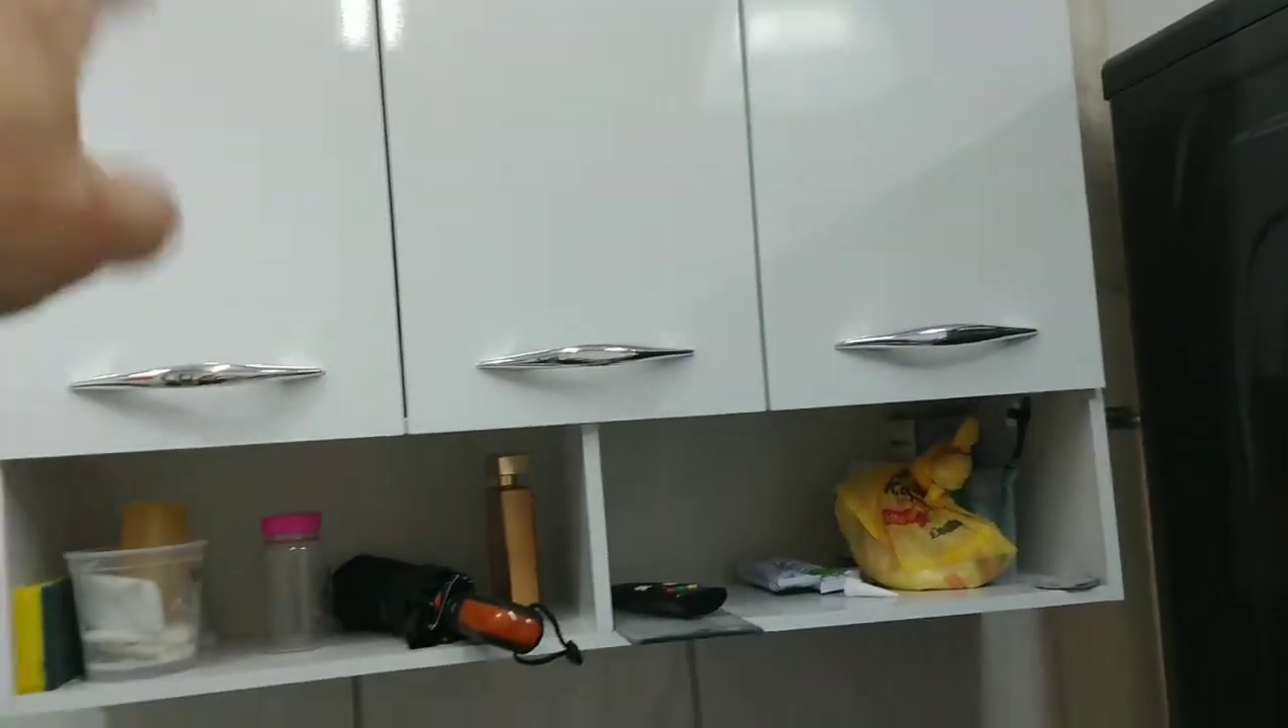Instalei aqui nesse corredor essa prateleira esse armário veio na caixa montei e fixei.